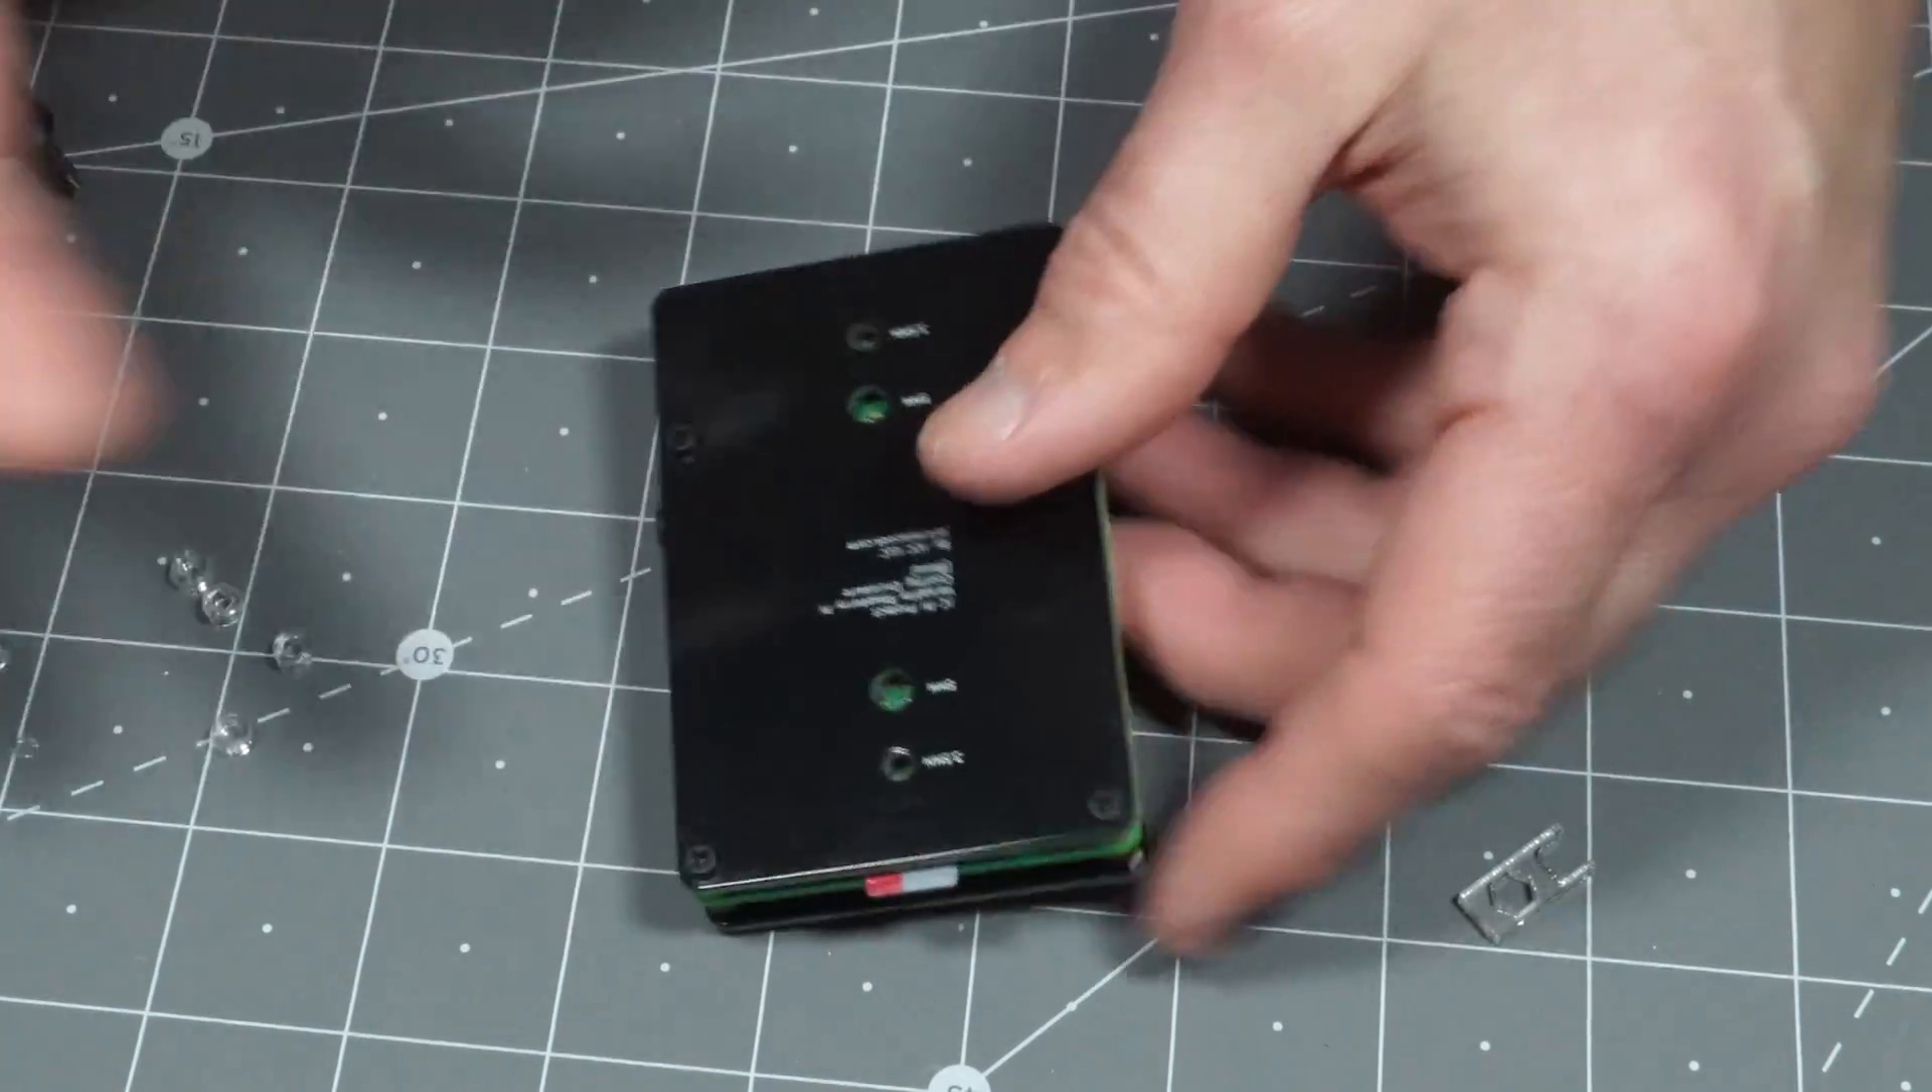And there you have it. There's the assembled JC Pi Protect 2. In here you have it.